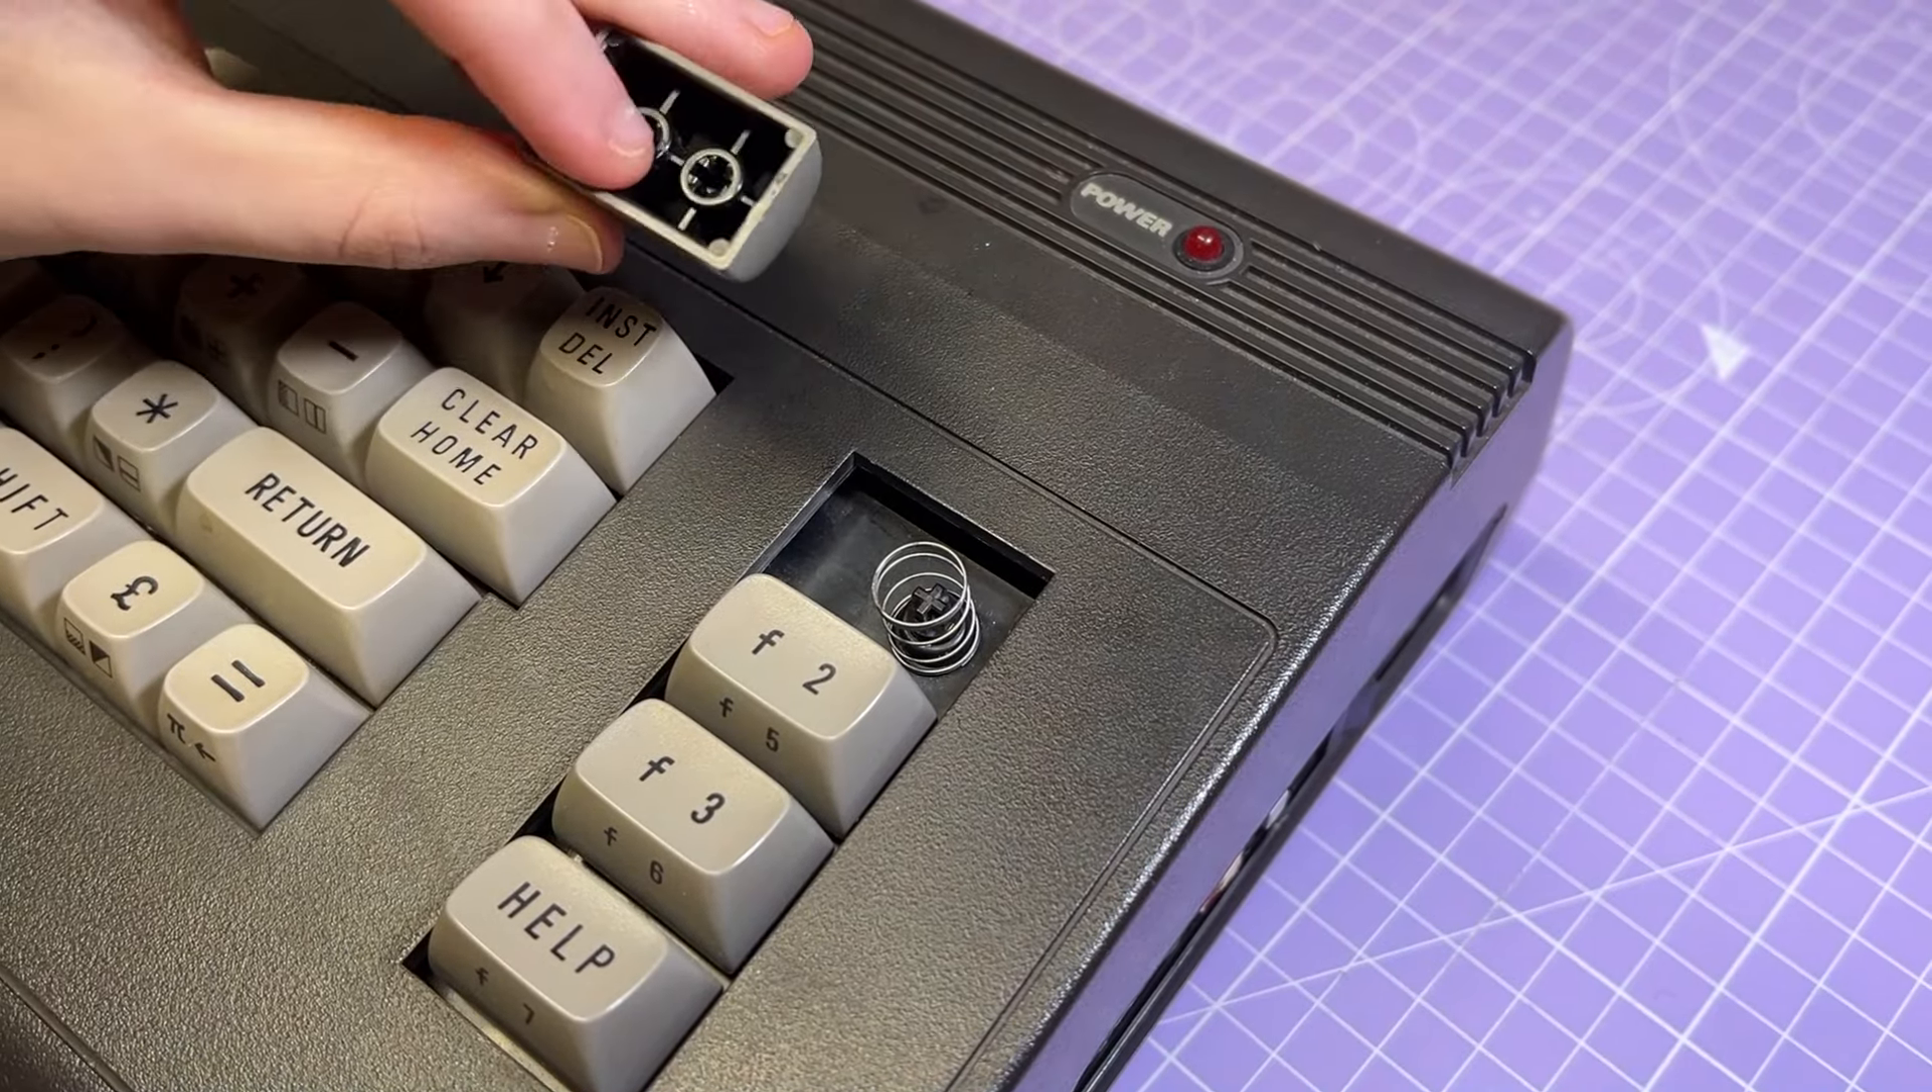And now all that's left to do is to add the new key.